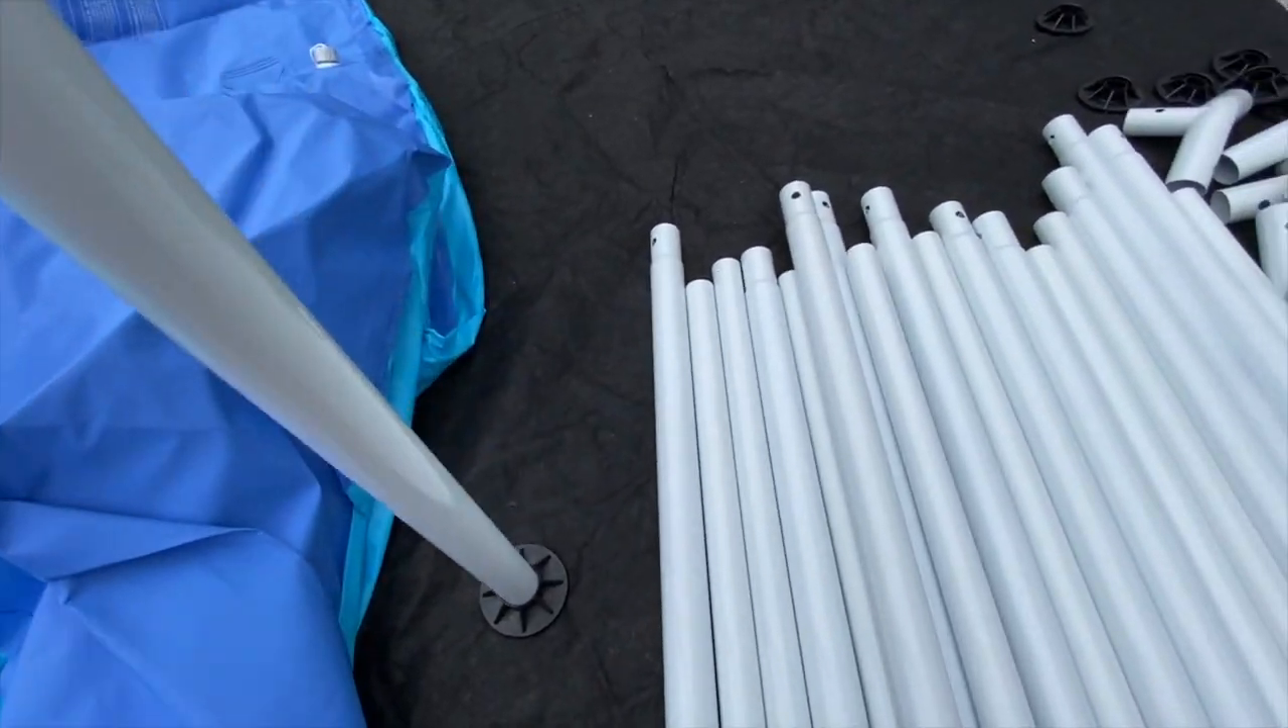These are going to be the legs because they fit right in there in the leg holder.